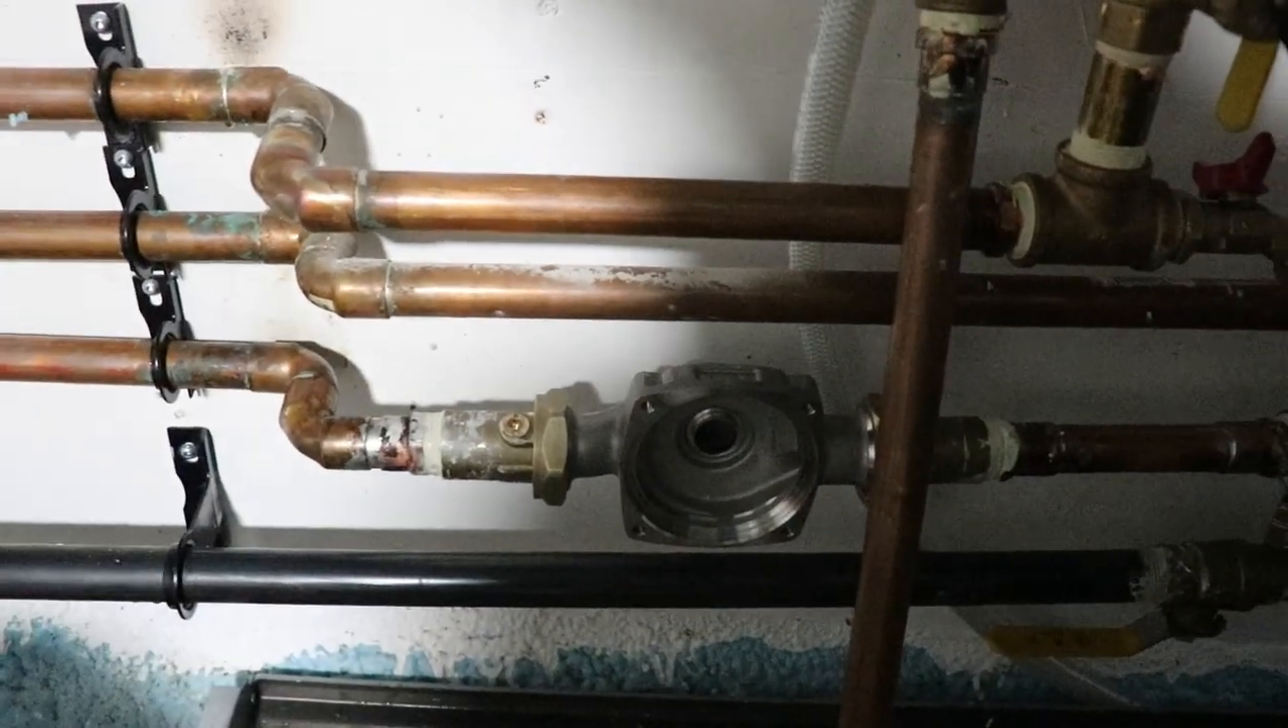So I am now gonna get this pump into position and we'll start setting it up. Got the pump in place and I've separated the electronics from the housing here.